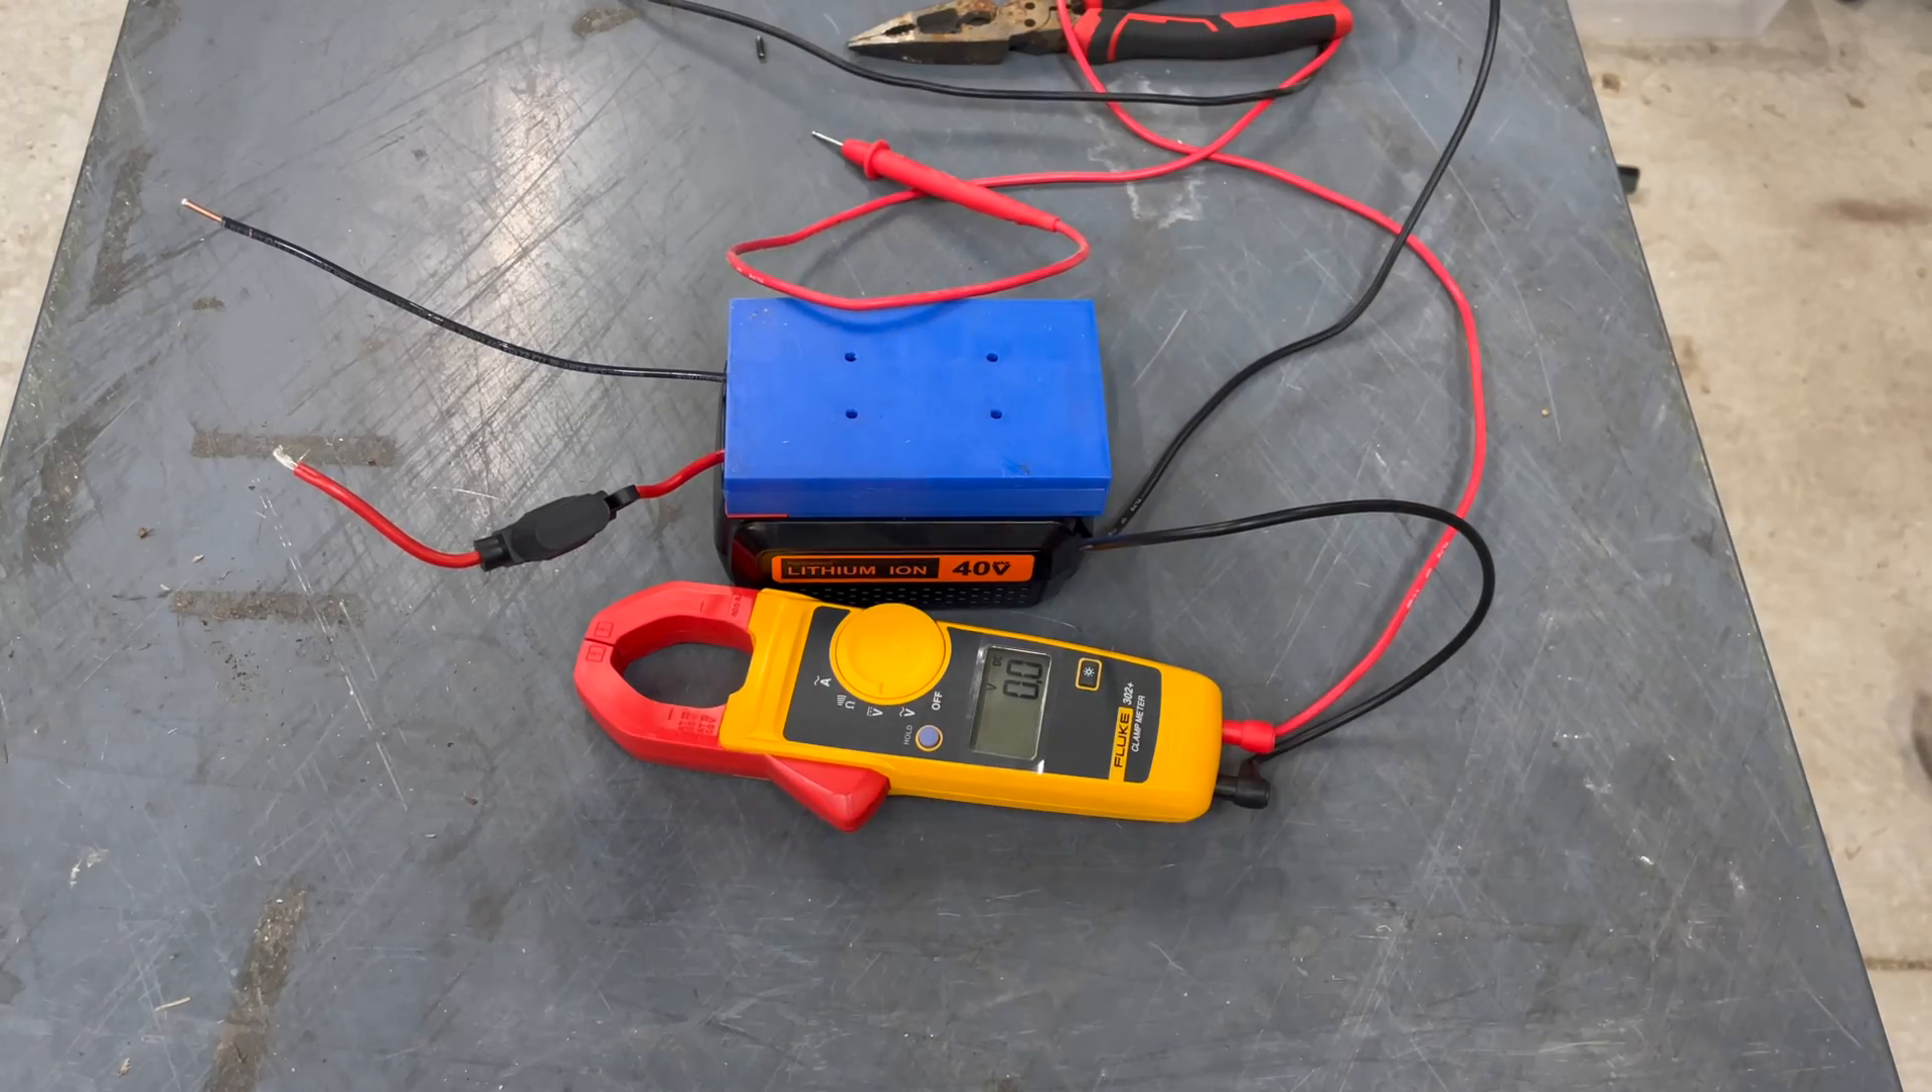All right, we got our adapter put together.